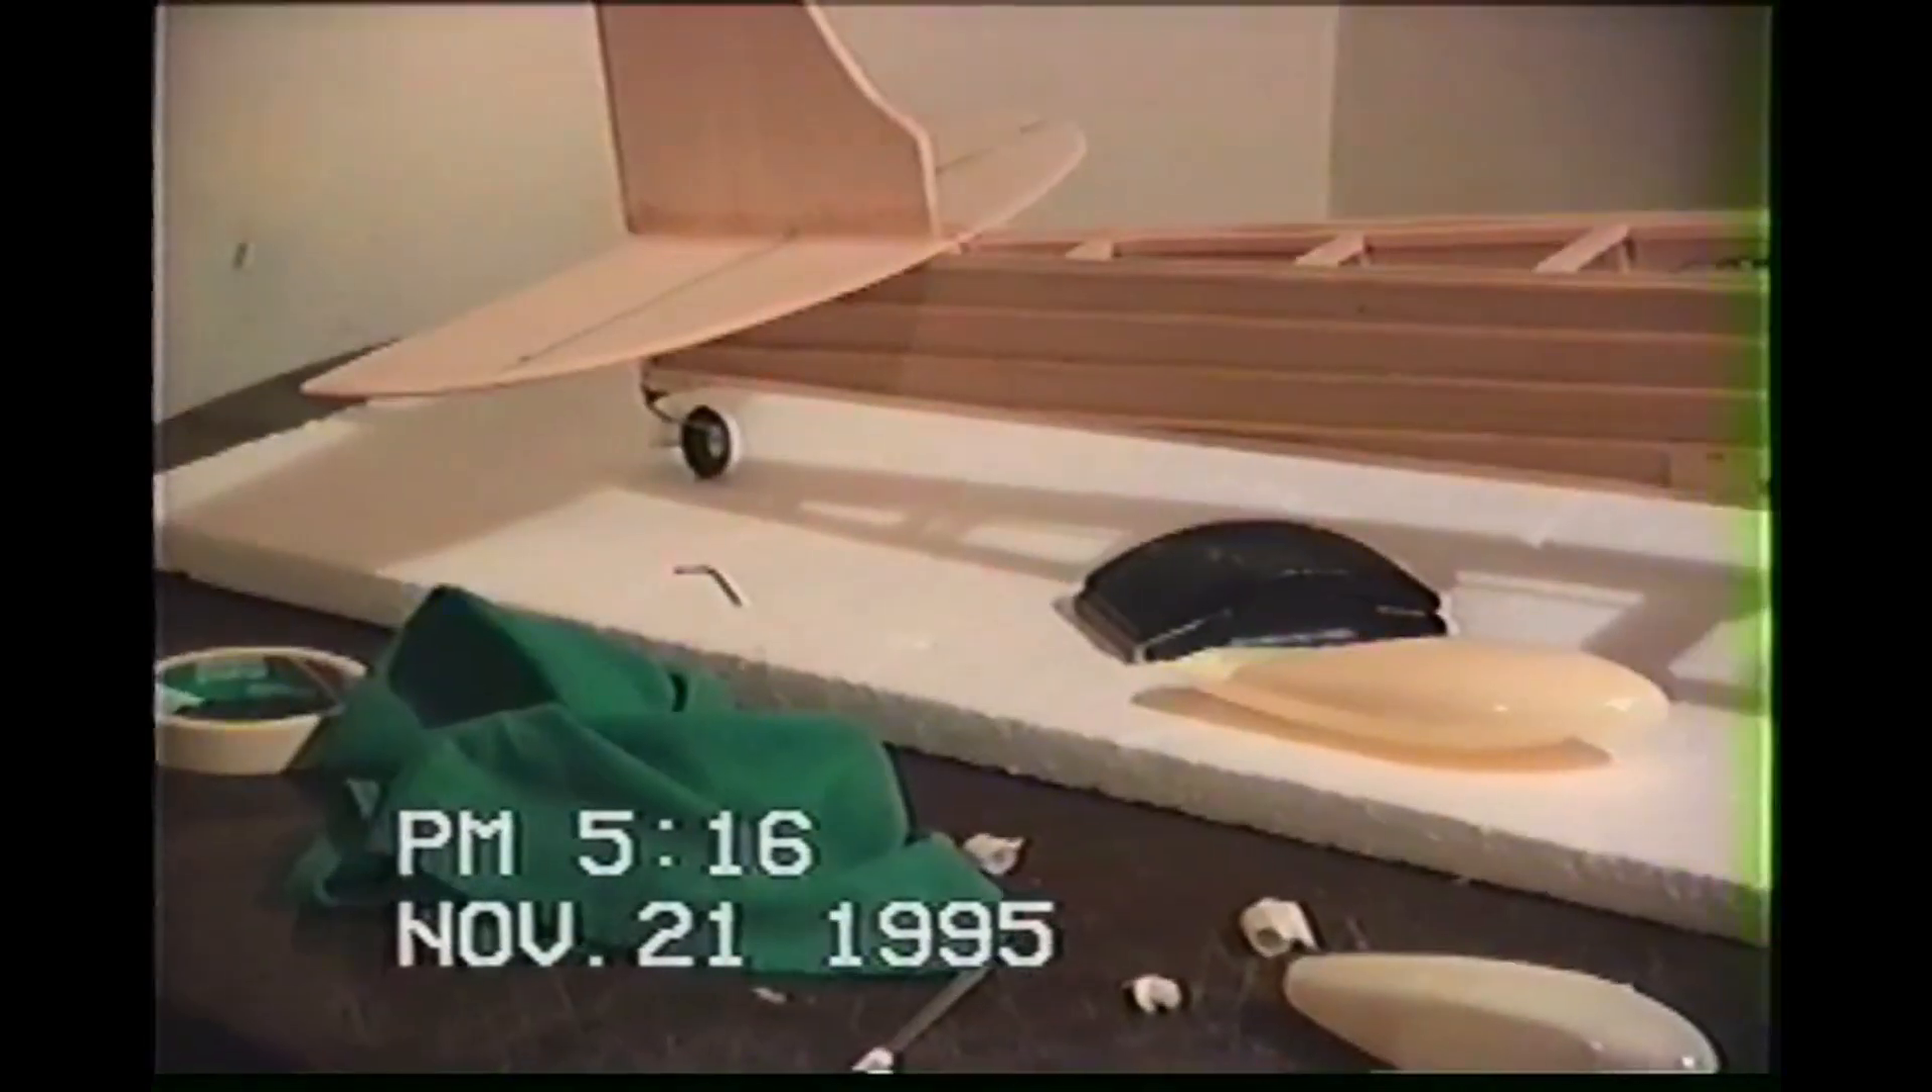The tail wheel is on now and see the tail wheel is on out there.